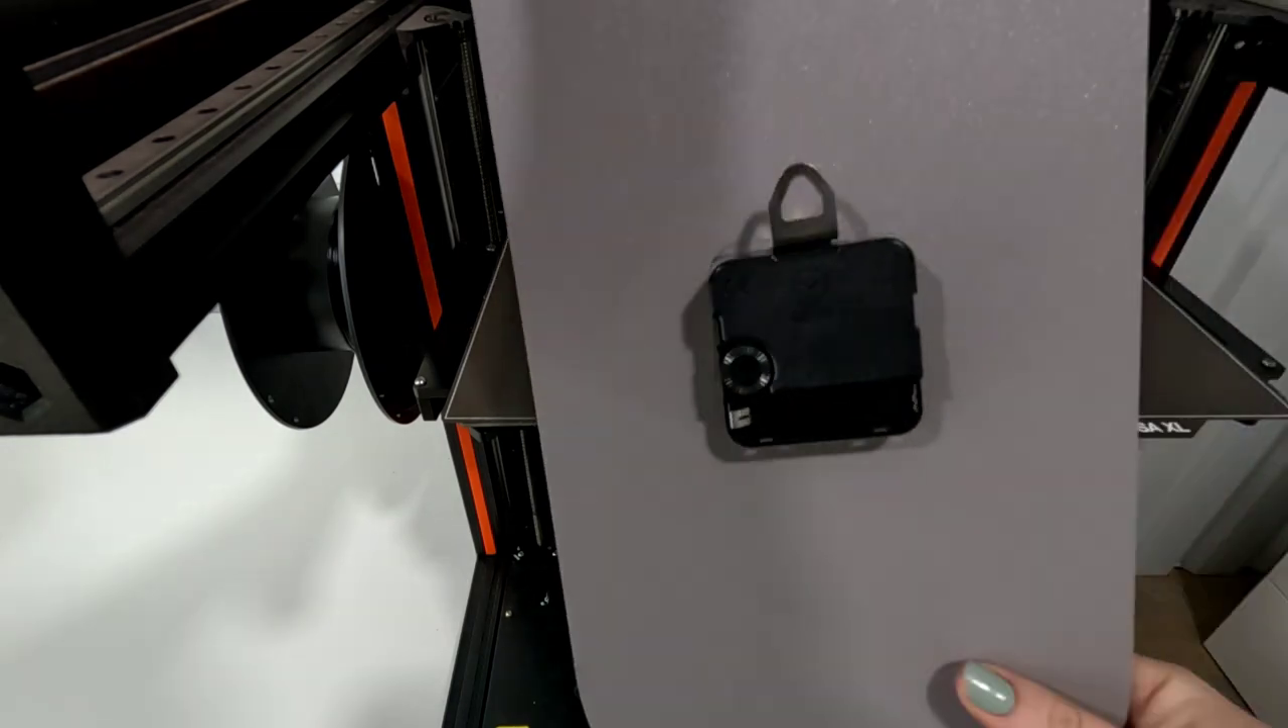We just glued the clock mechanism to the back.